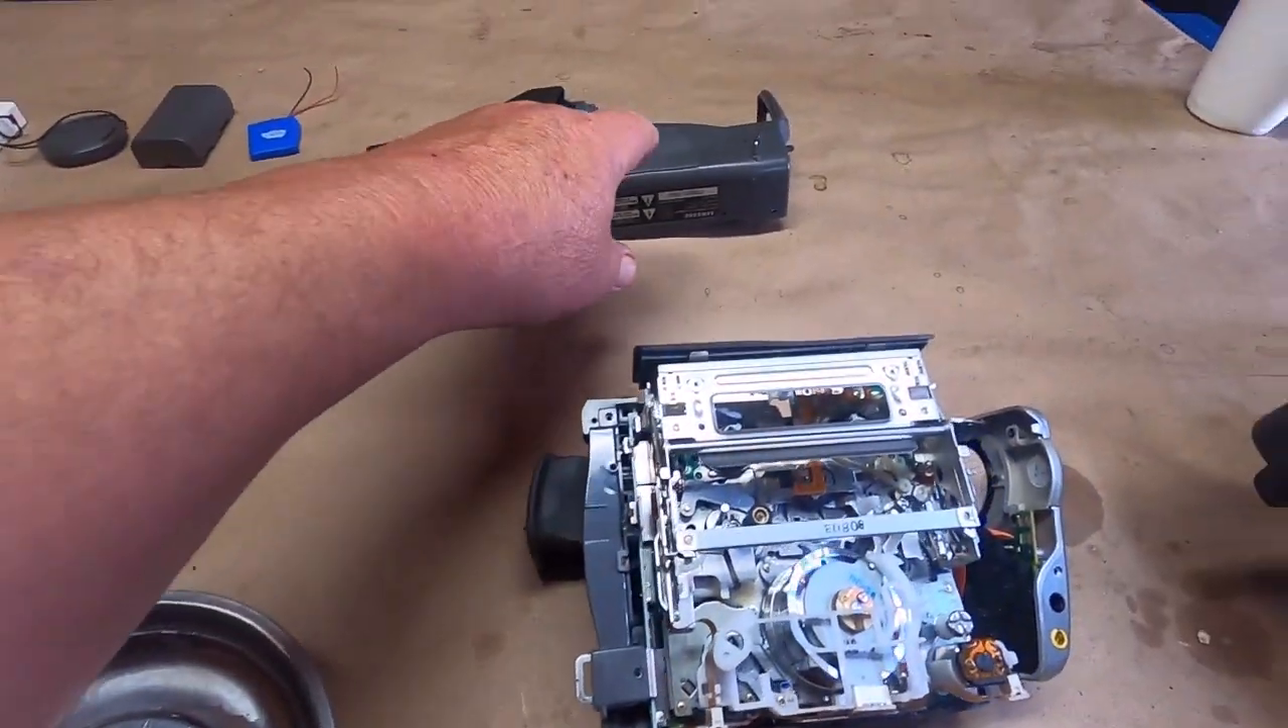So we got the outer cover off and this would be the view of the tape drive mechanism.